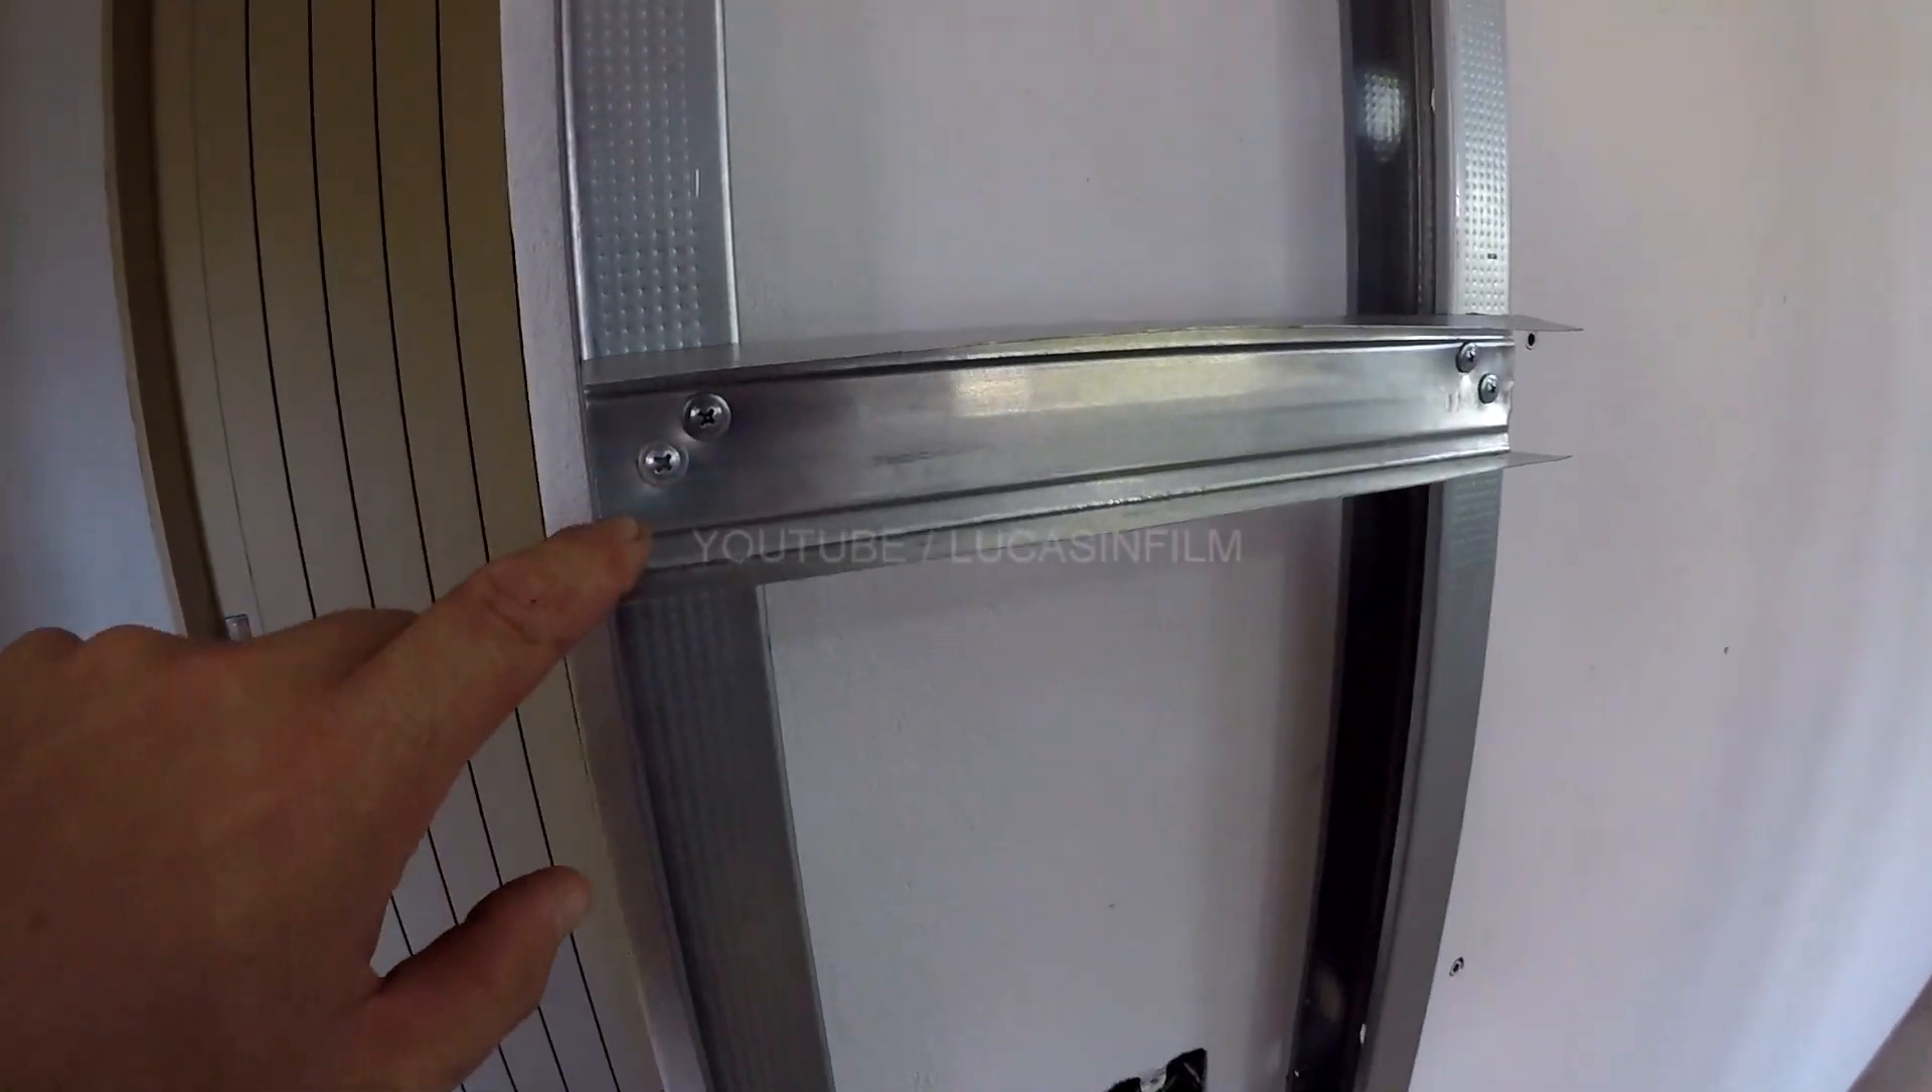E foi instalado A guia de 48 Com o parafuso metal metal Dos dois lados aí.